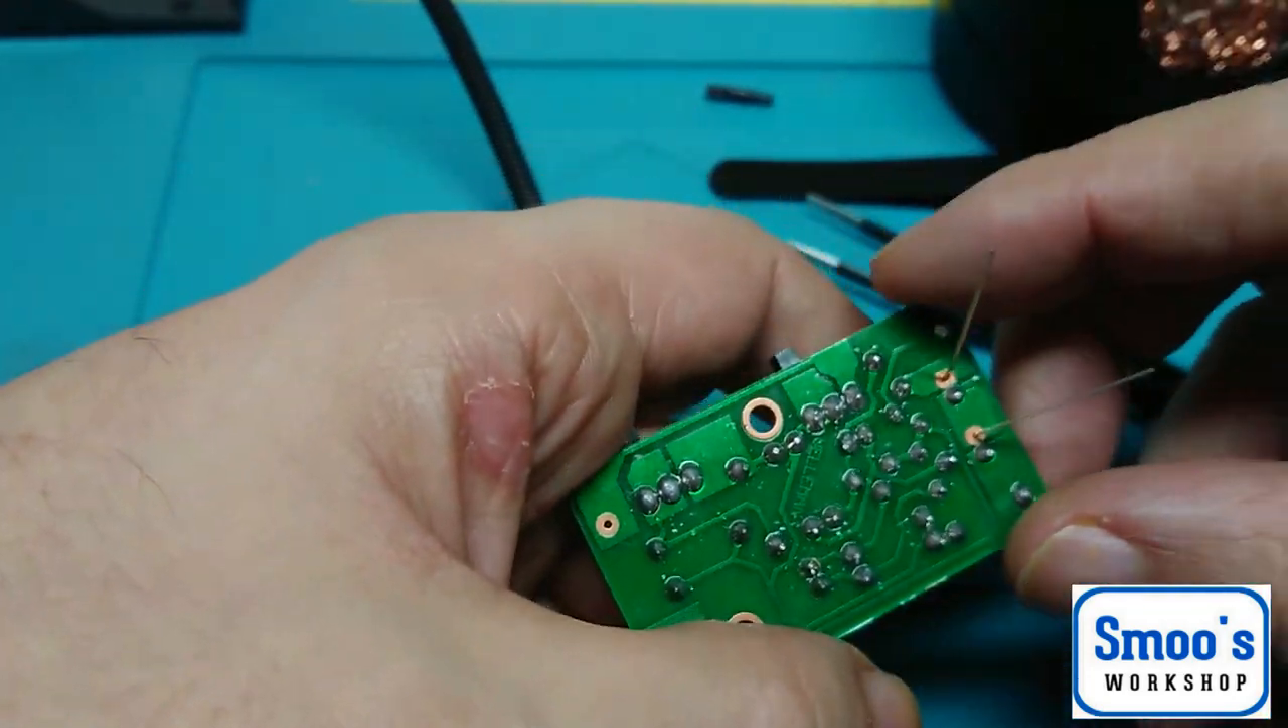Almost there, there's only two more solder connections.